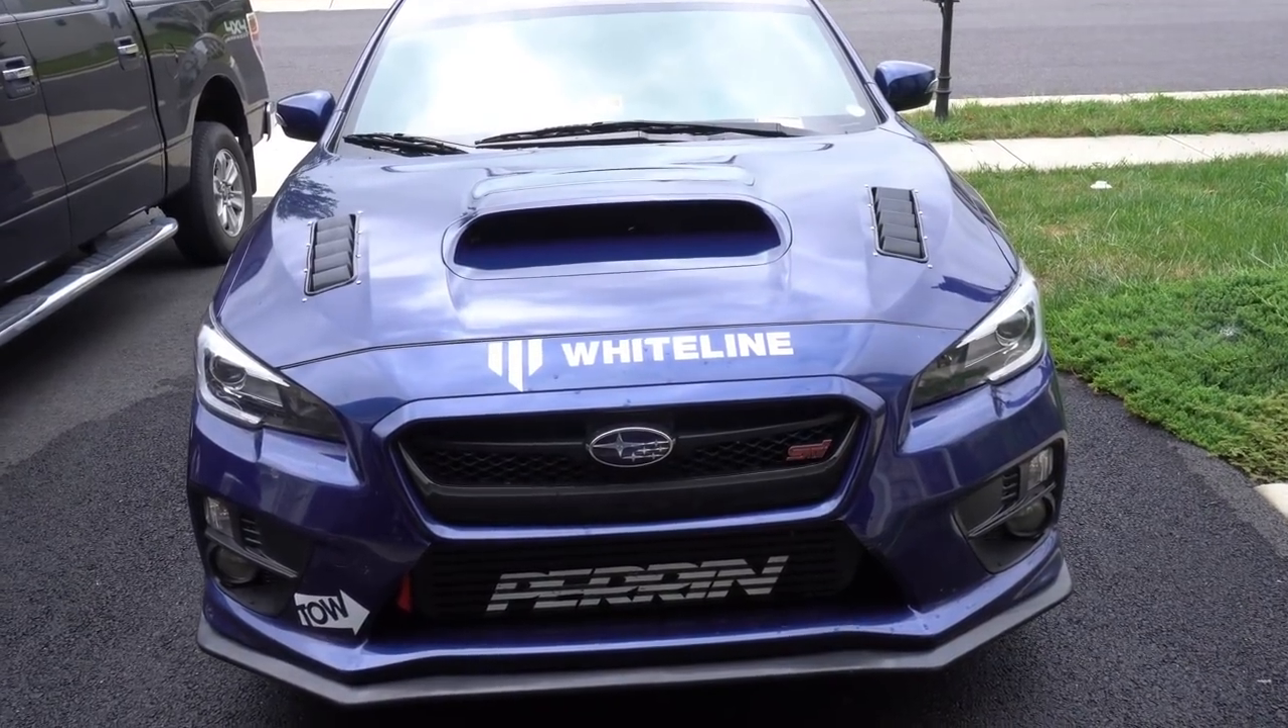Alright, so the hood vents are installed and let me show you what I've done.